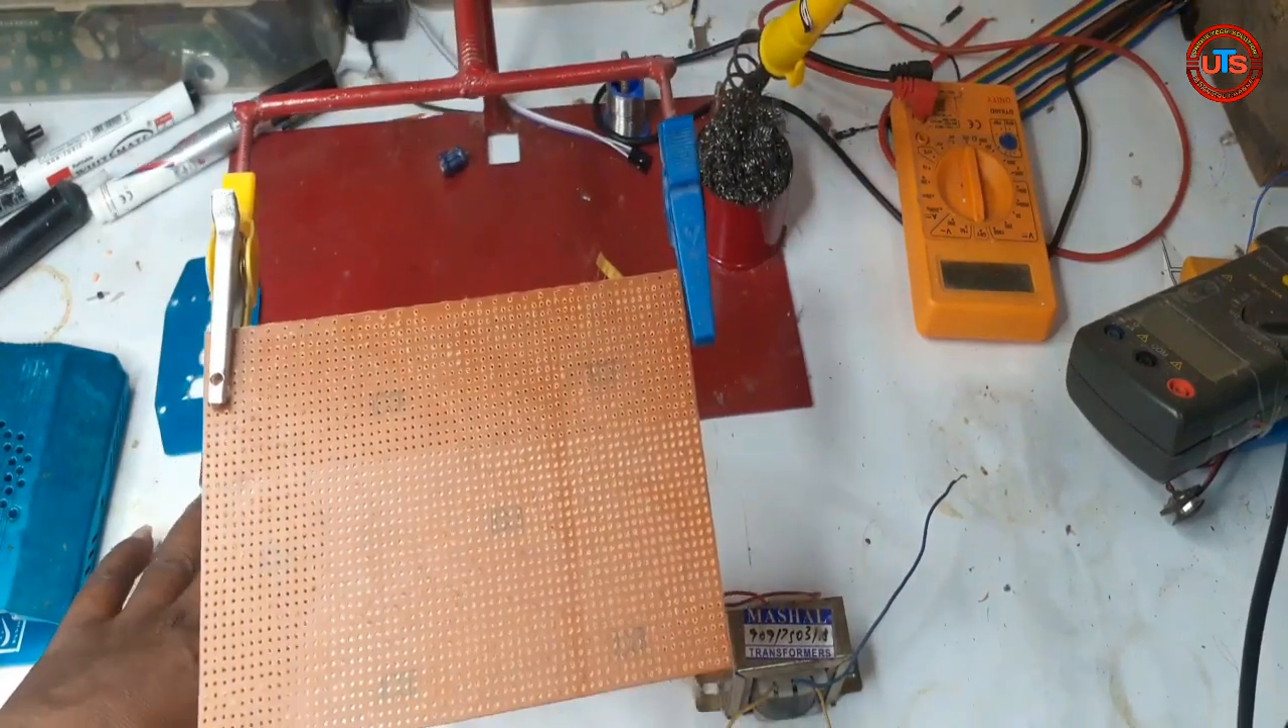PCB को हमने PCB holder में लगा दिये।